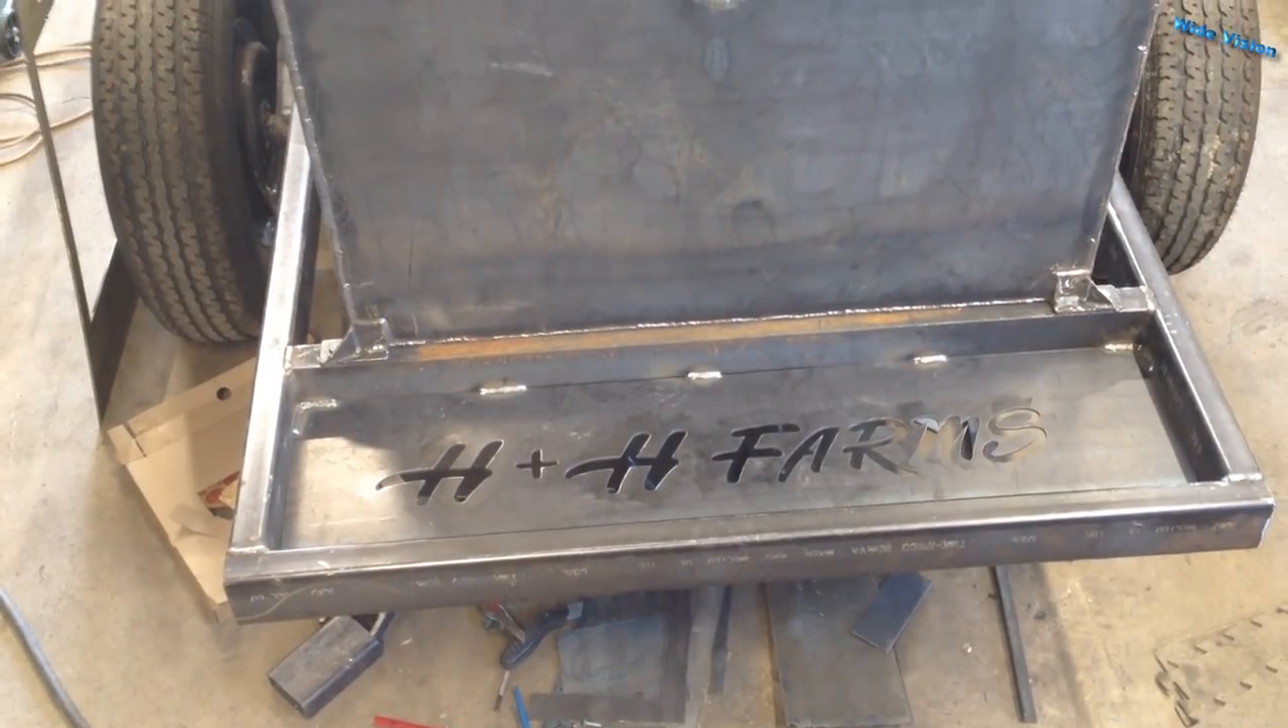We got this plate cut out, and there it is in the trailer.